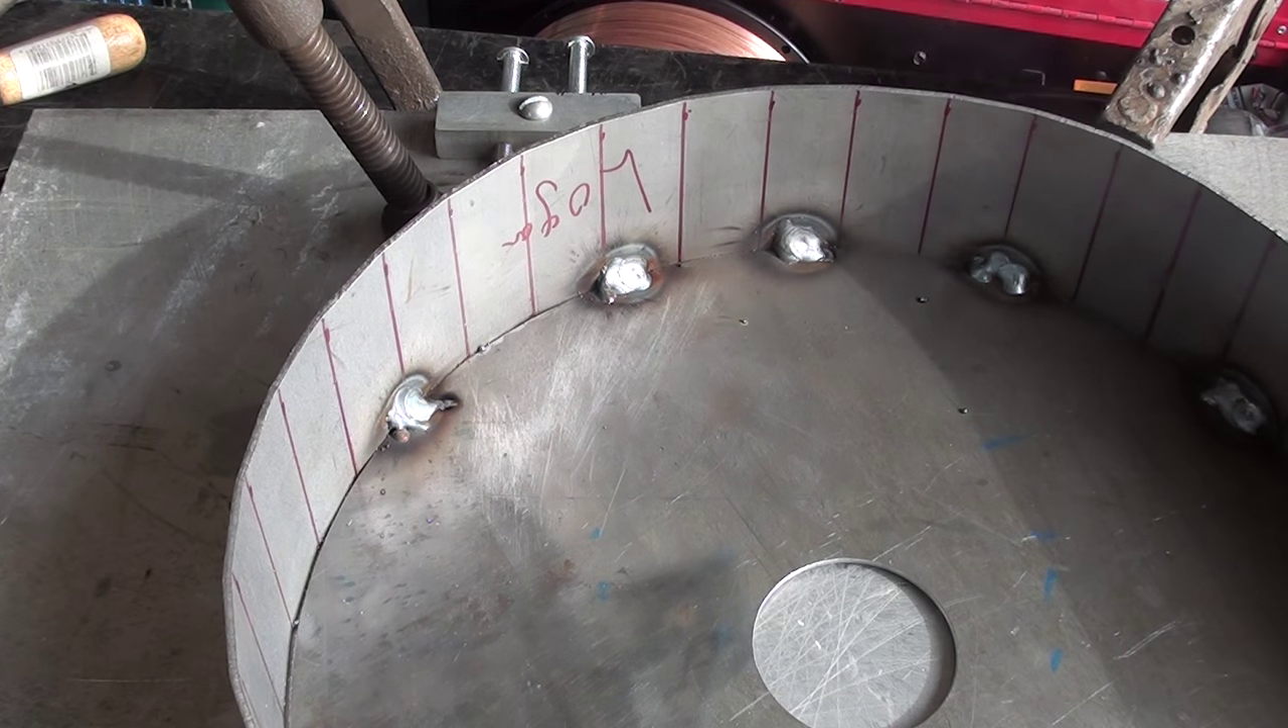But you can see I've got a series of short welds, I call them tacks or whatever and working my way around.